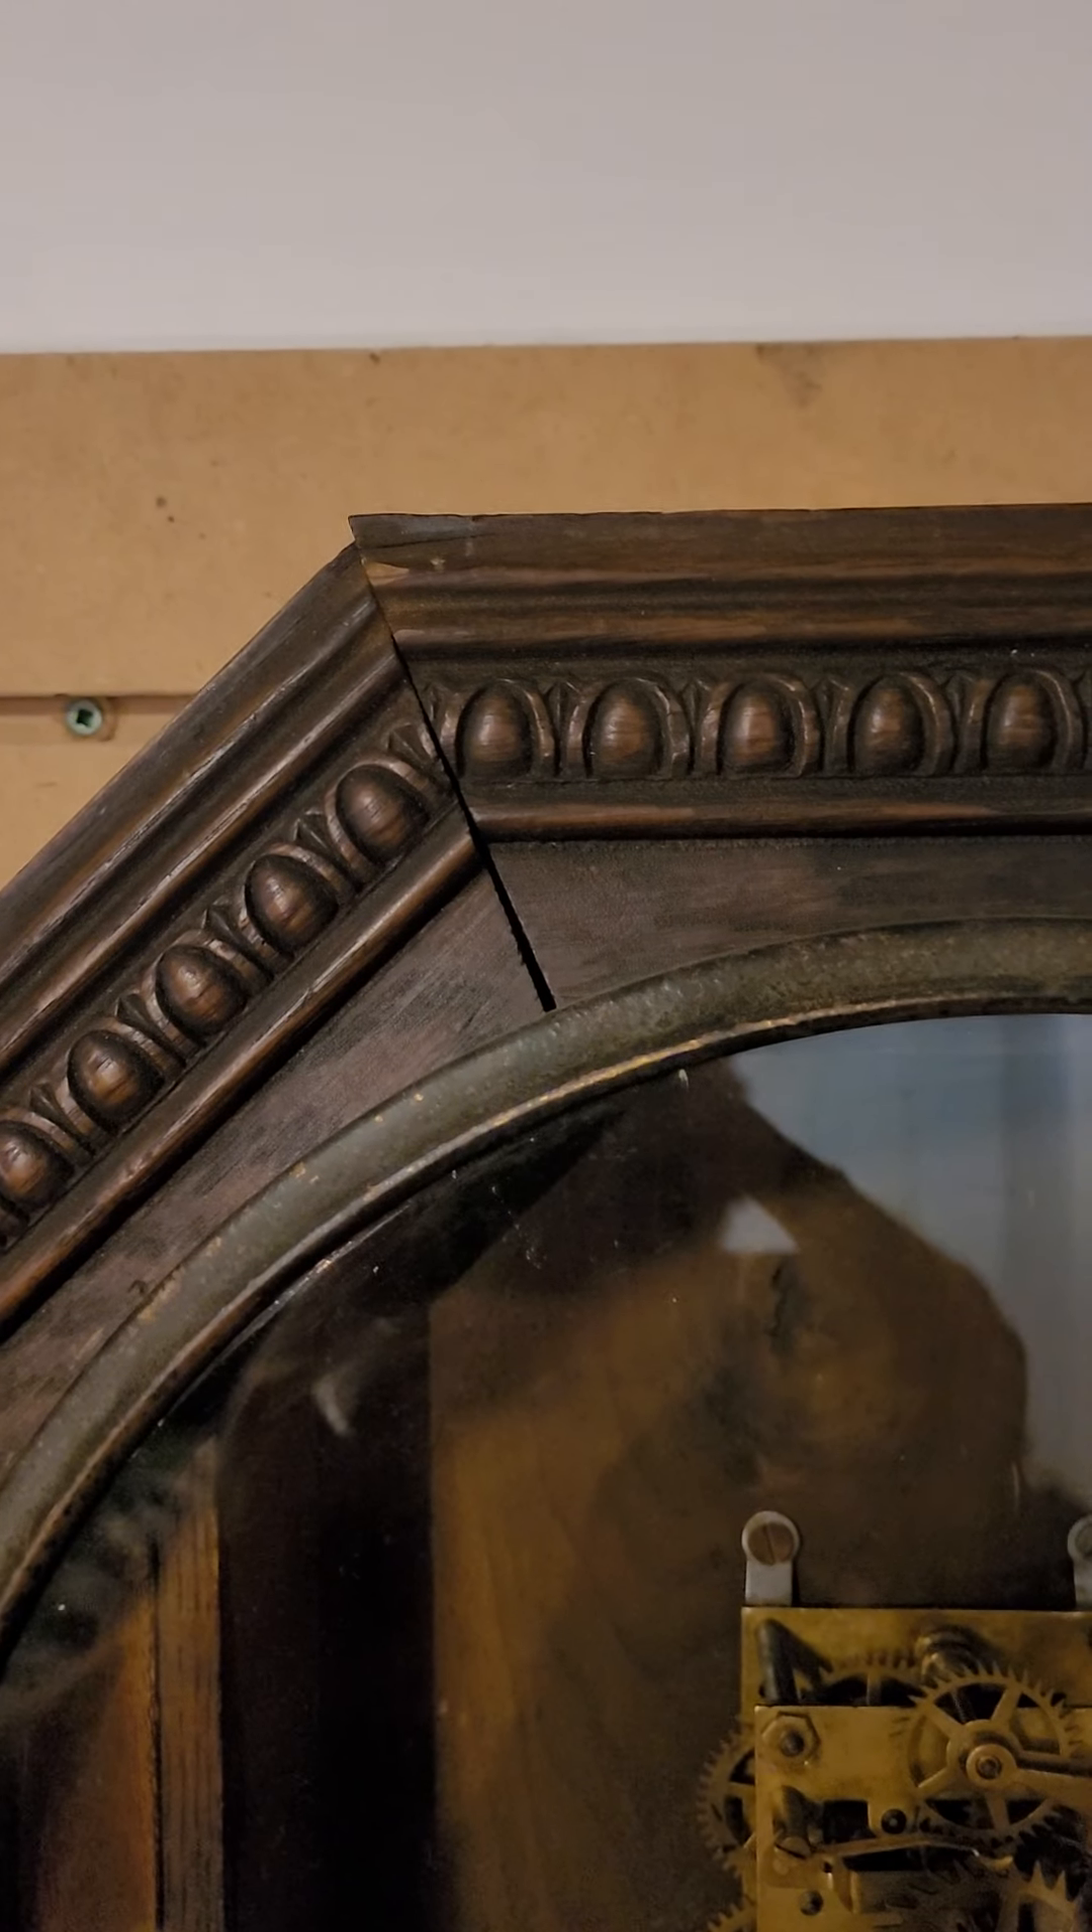You can see none of the miters line up.